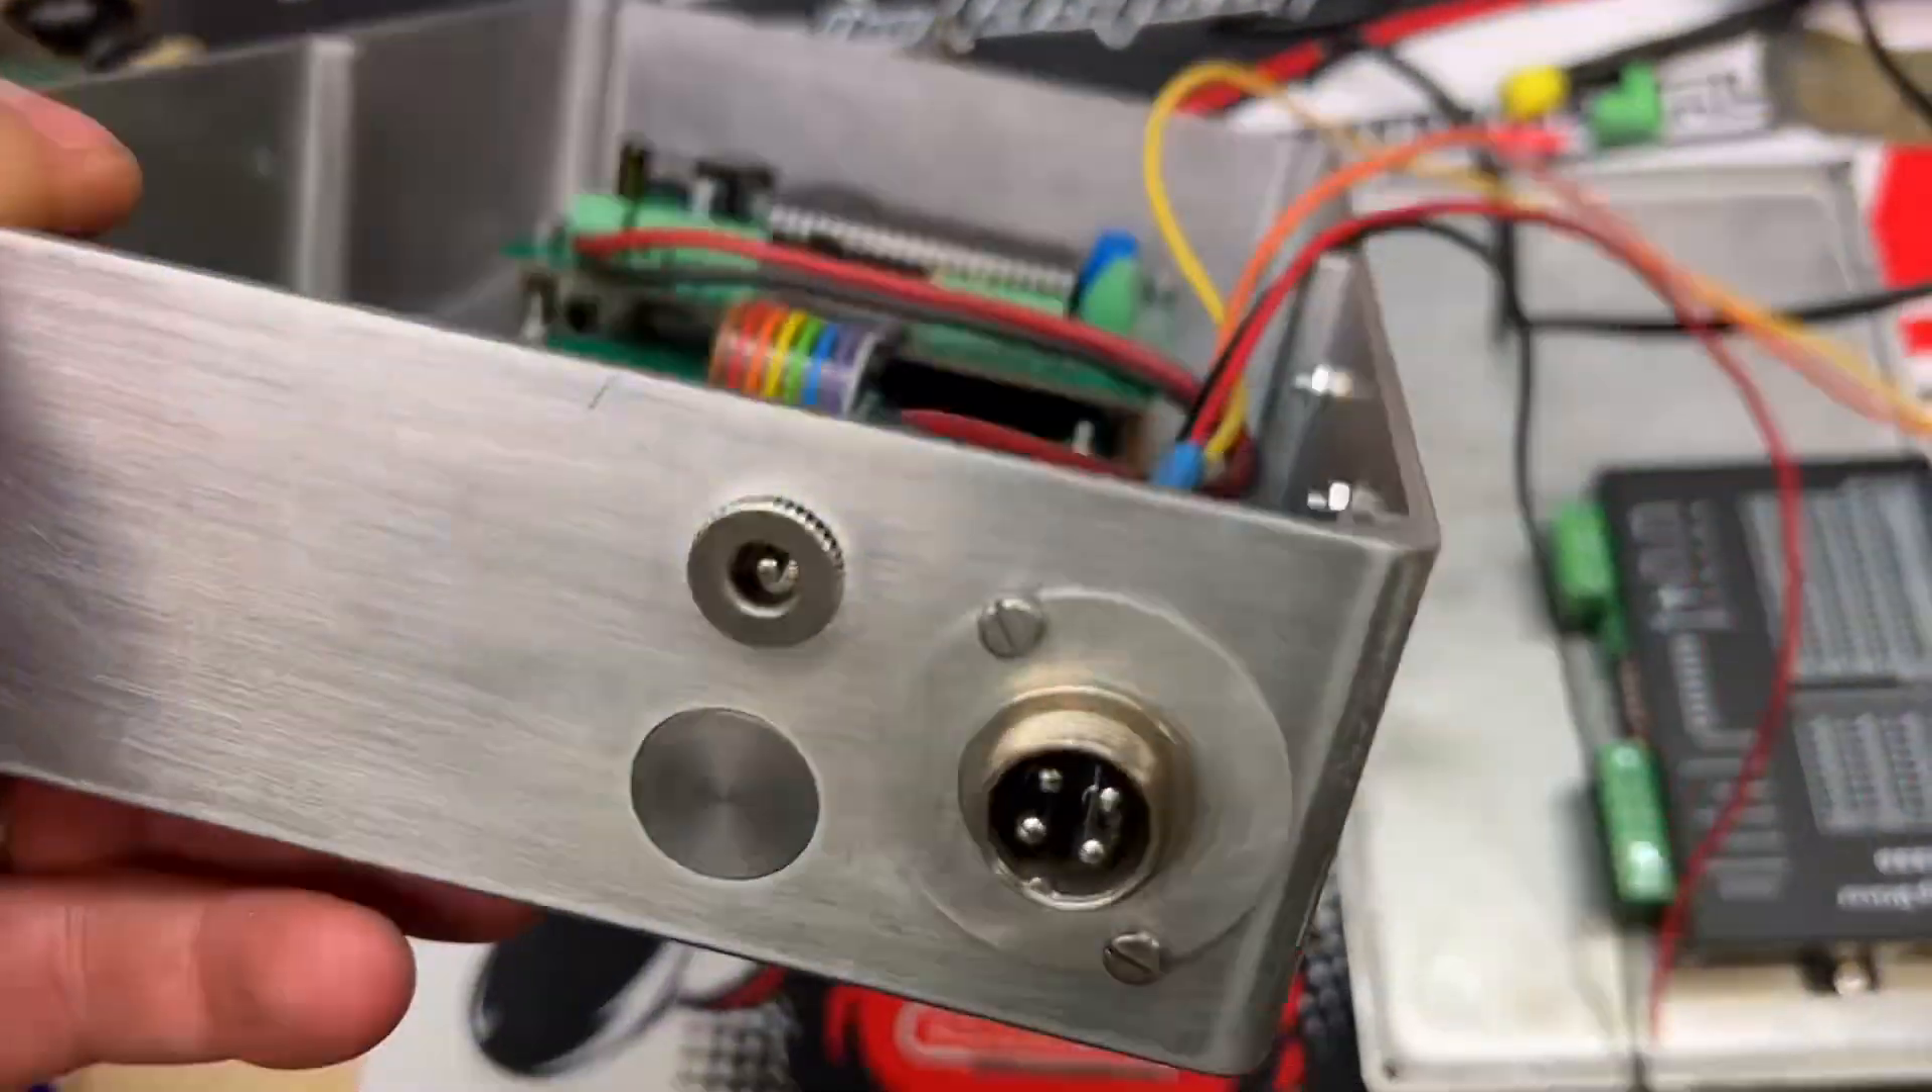Okay so that's the xlr jack fitted.